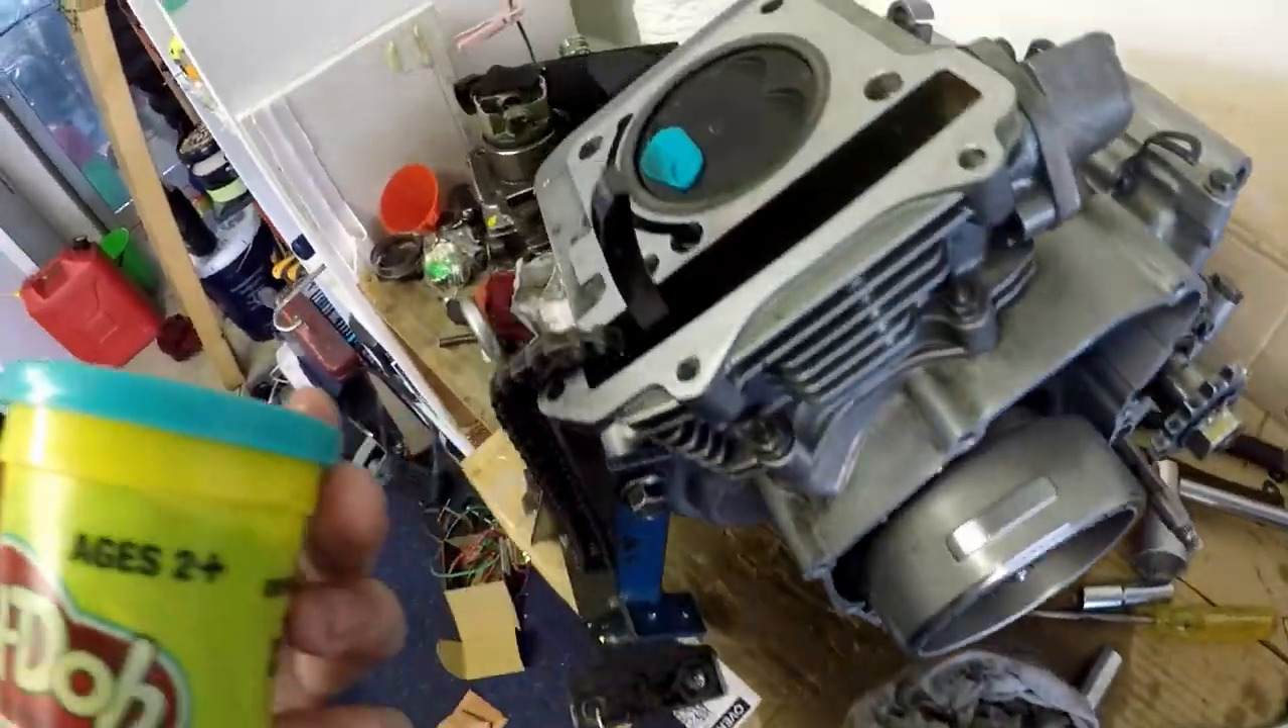Just got the cylinder head off.